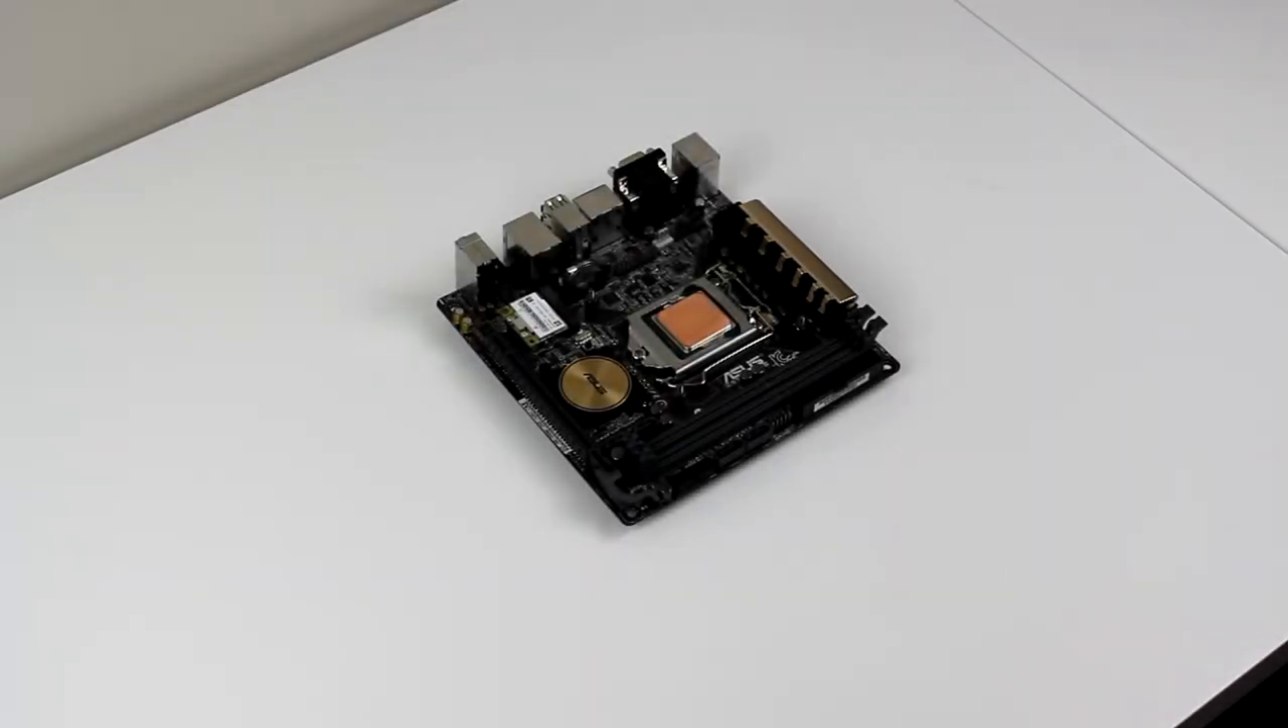We've got the board off the test bench and all the major components off.